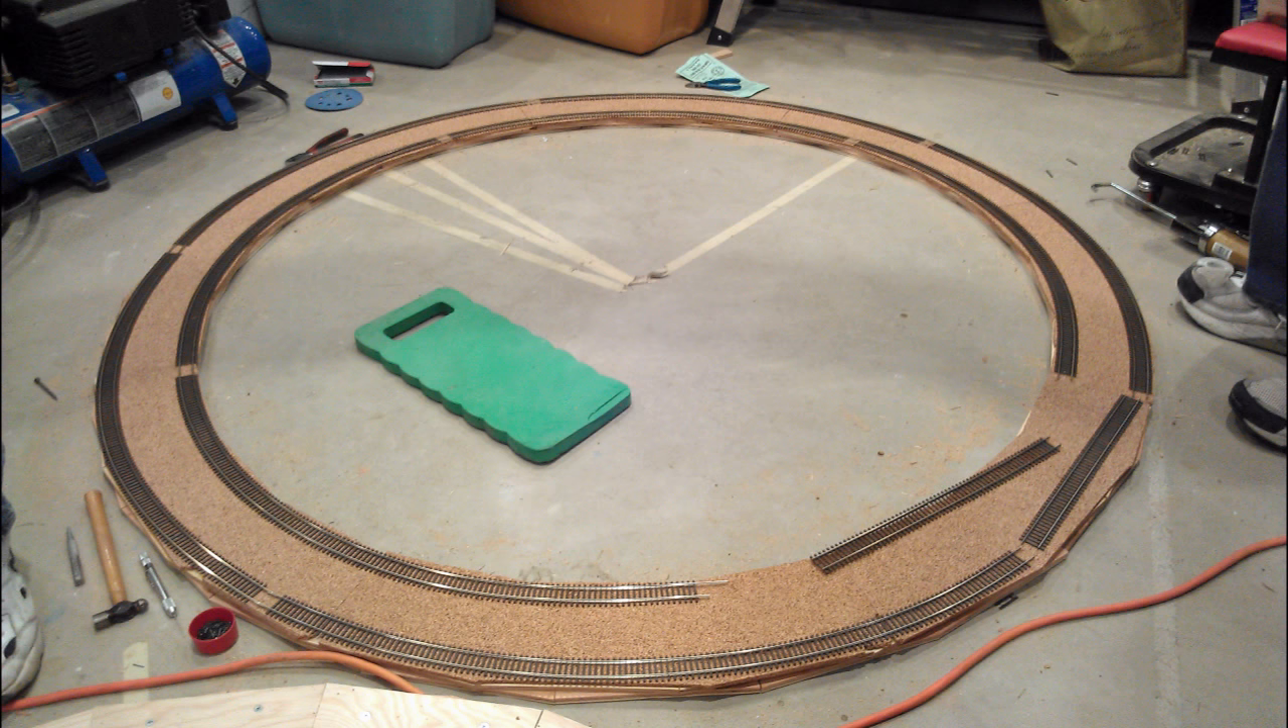You can see we laid the track. We had to leave it open until we brought in the next section.